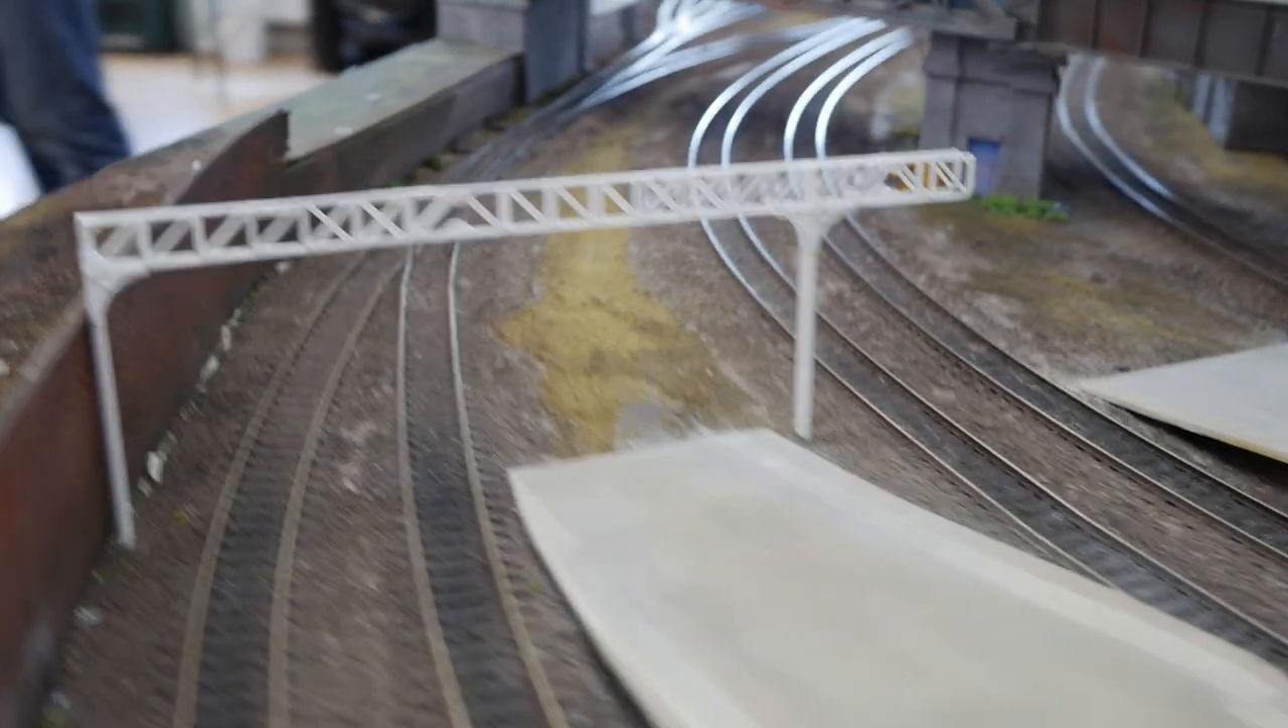You can see the gantry here loosely in place. You can see it spans those two tracks, the platform.